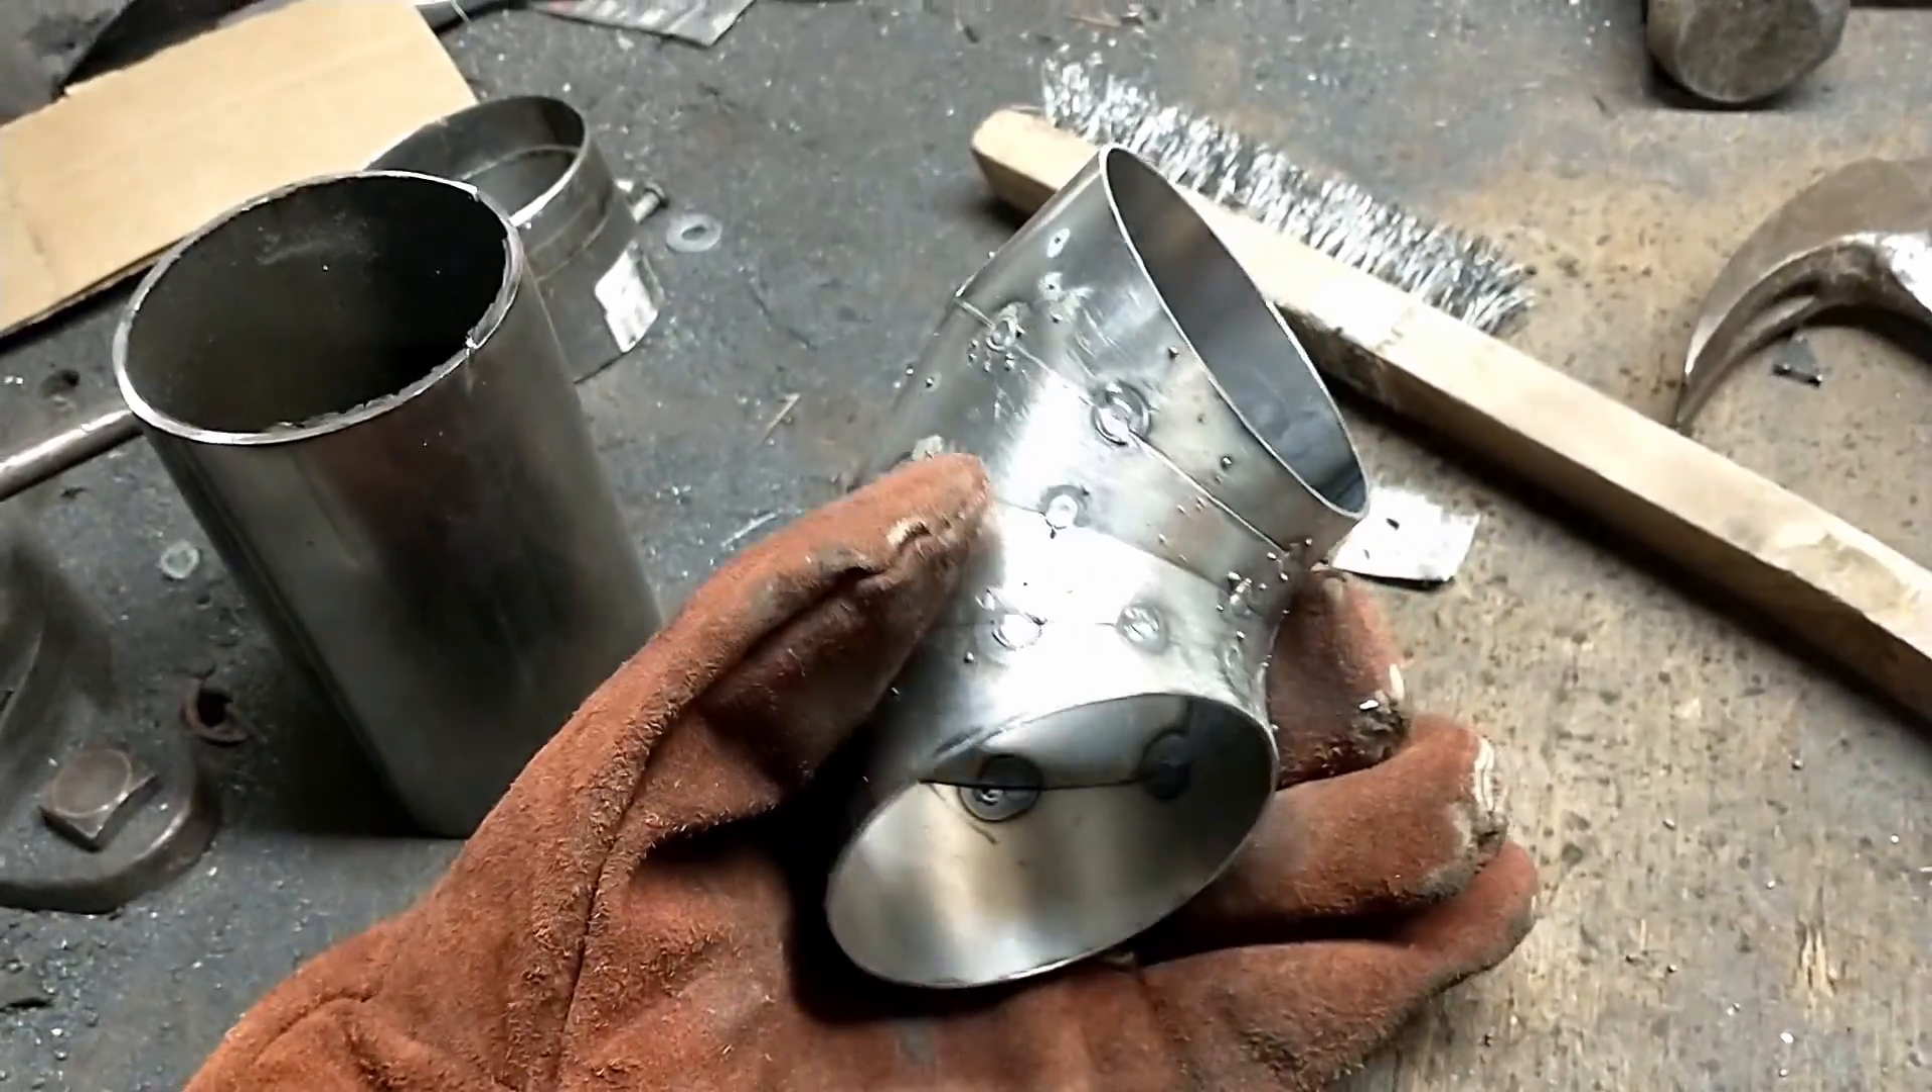So we cleaned up the pie cuts and went ahead and tacked them together.